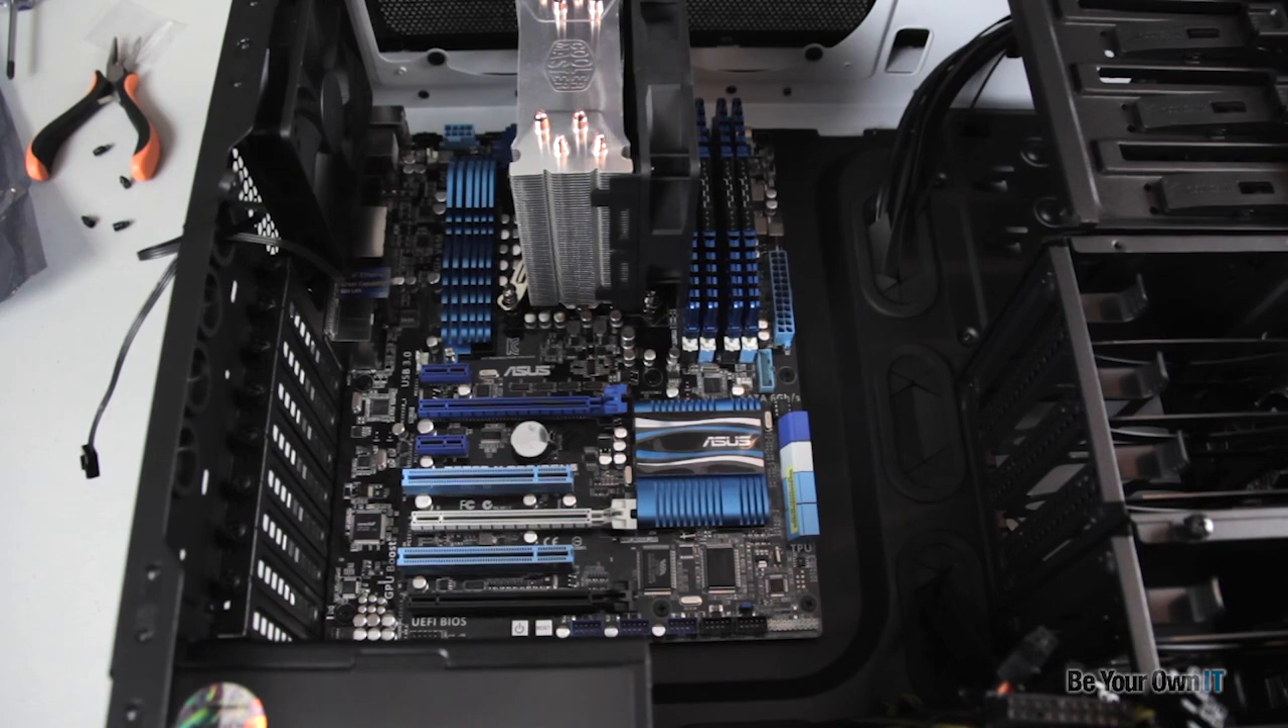So we've got our motherboard in the case.